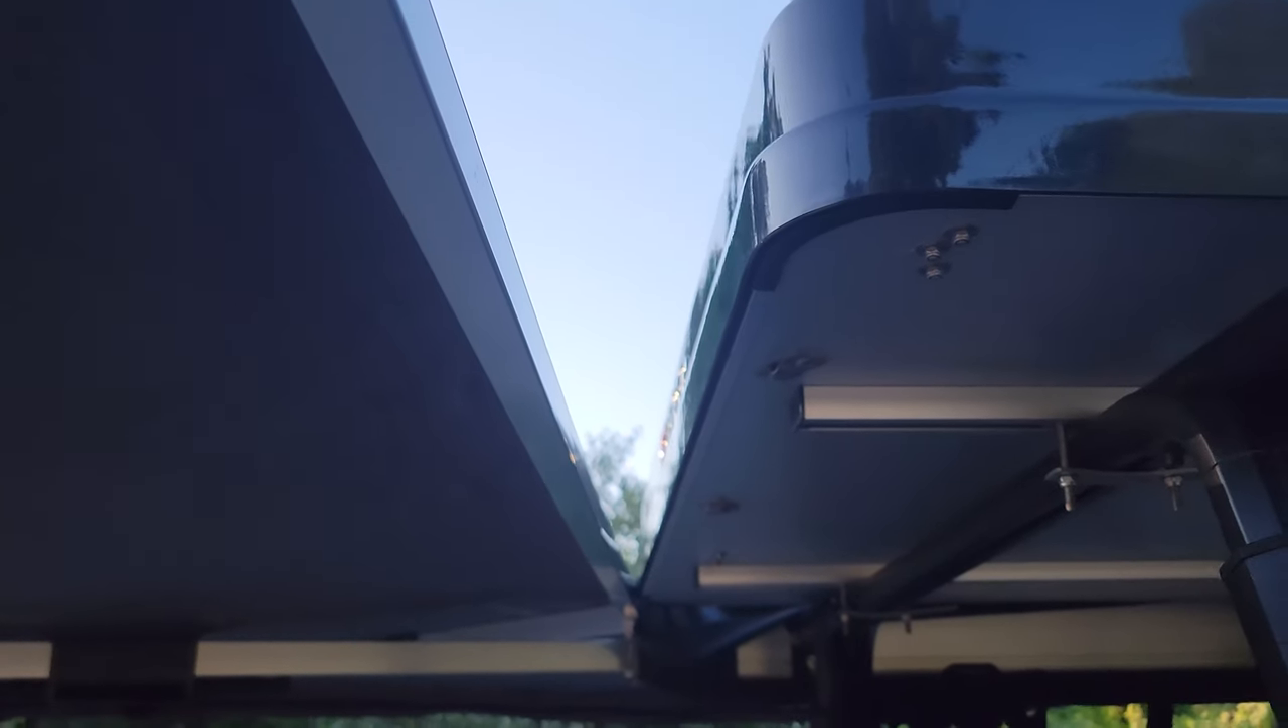But something that I mentioned in my installation video is, you could probably notice it already right here. The gap that exists between the back of the truck and the awning itself.